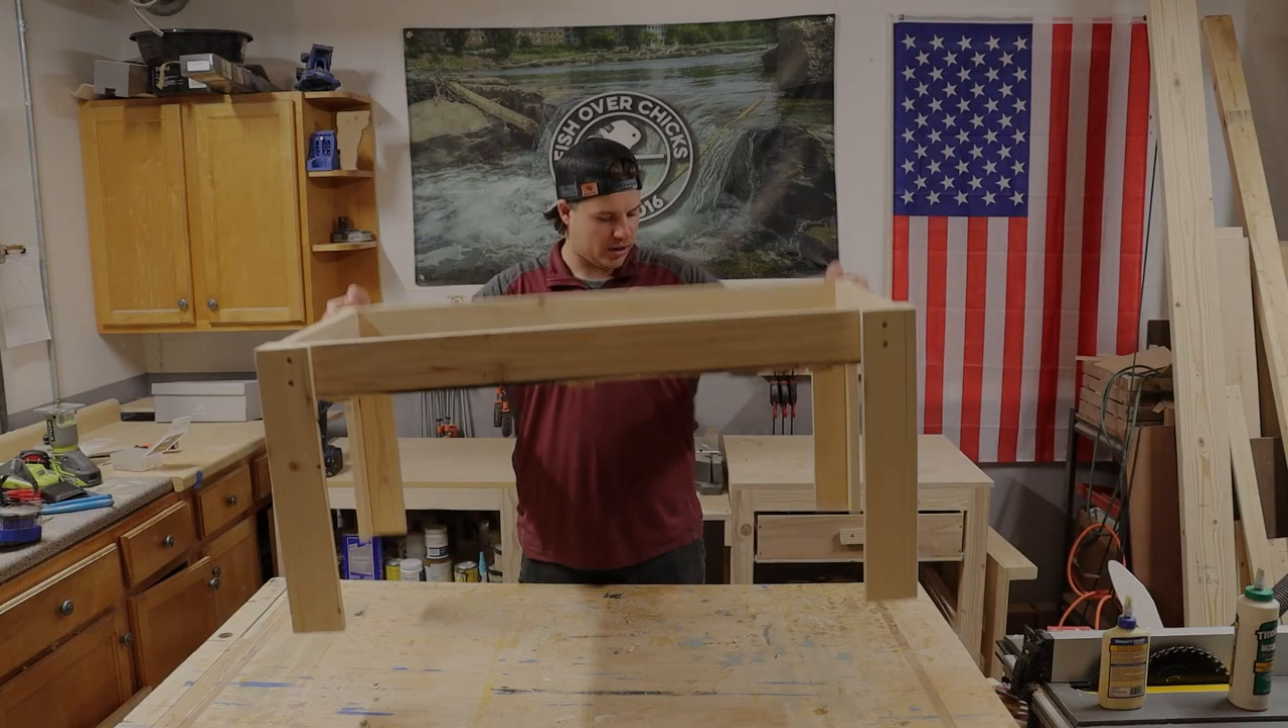So we've got the legs on.